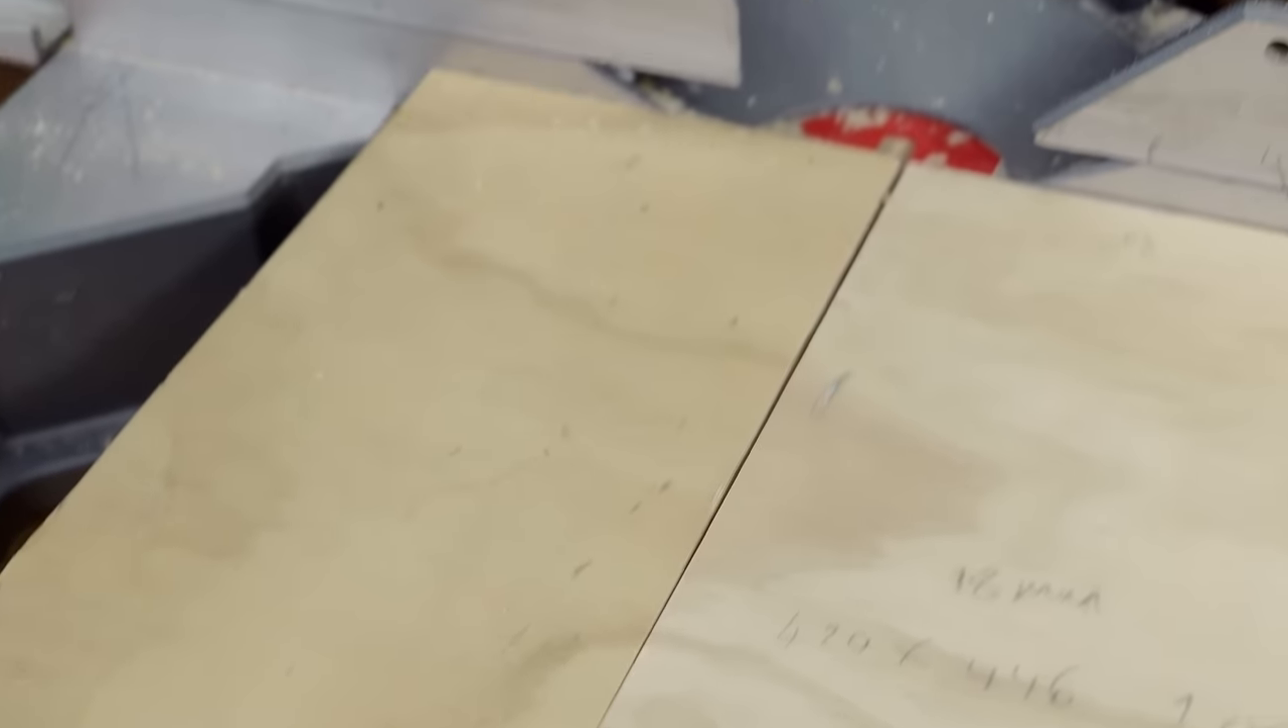So I've just set up the fence to cut a perfect 90 degrees and I can validate that by making a cut flipping one half of the workpiece over and here you can see the two pieces meet together perfectly.